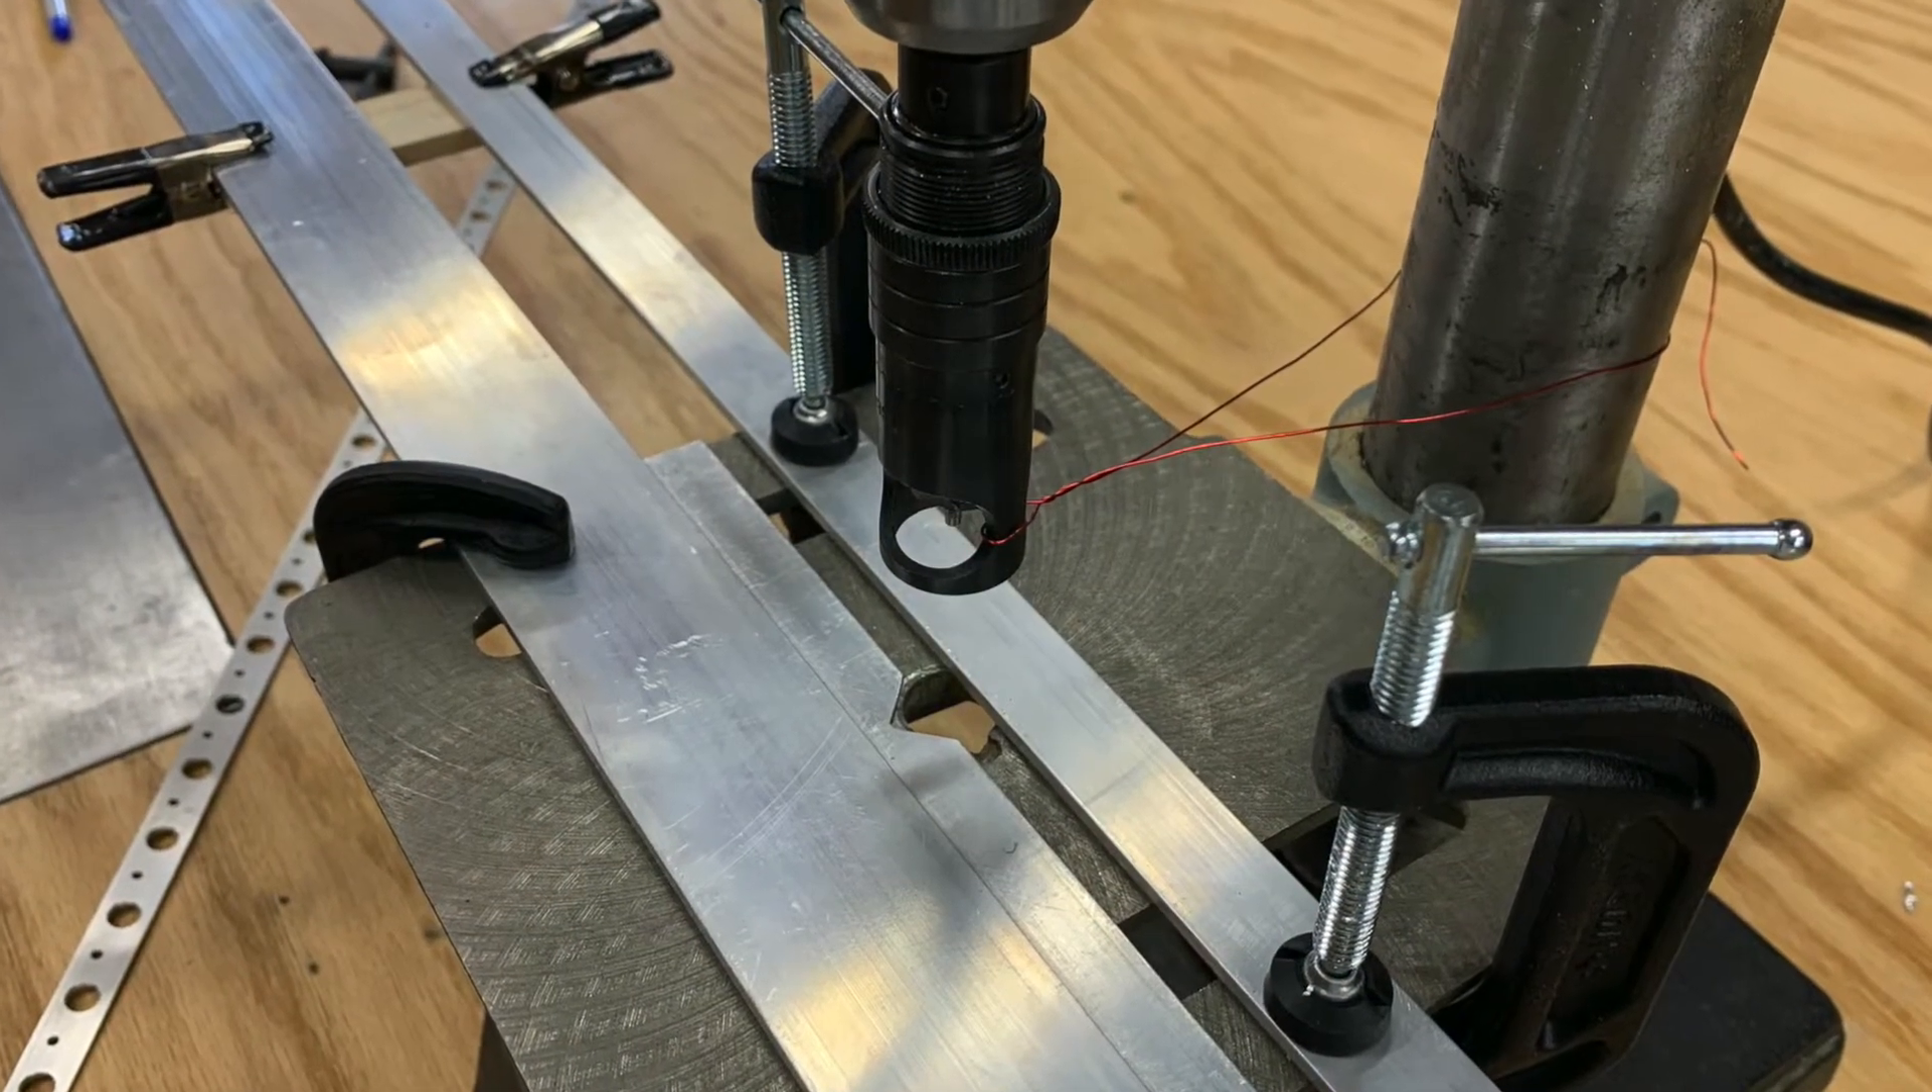I've got the countersink cutter, or the countersink cage rather, wired to the post of the drill press.